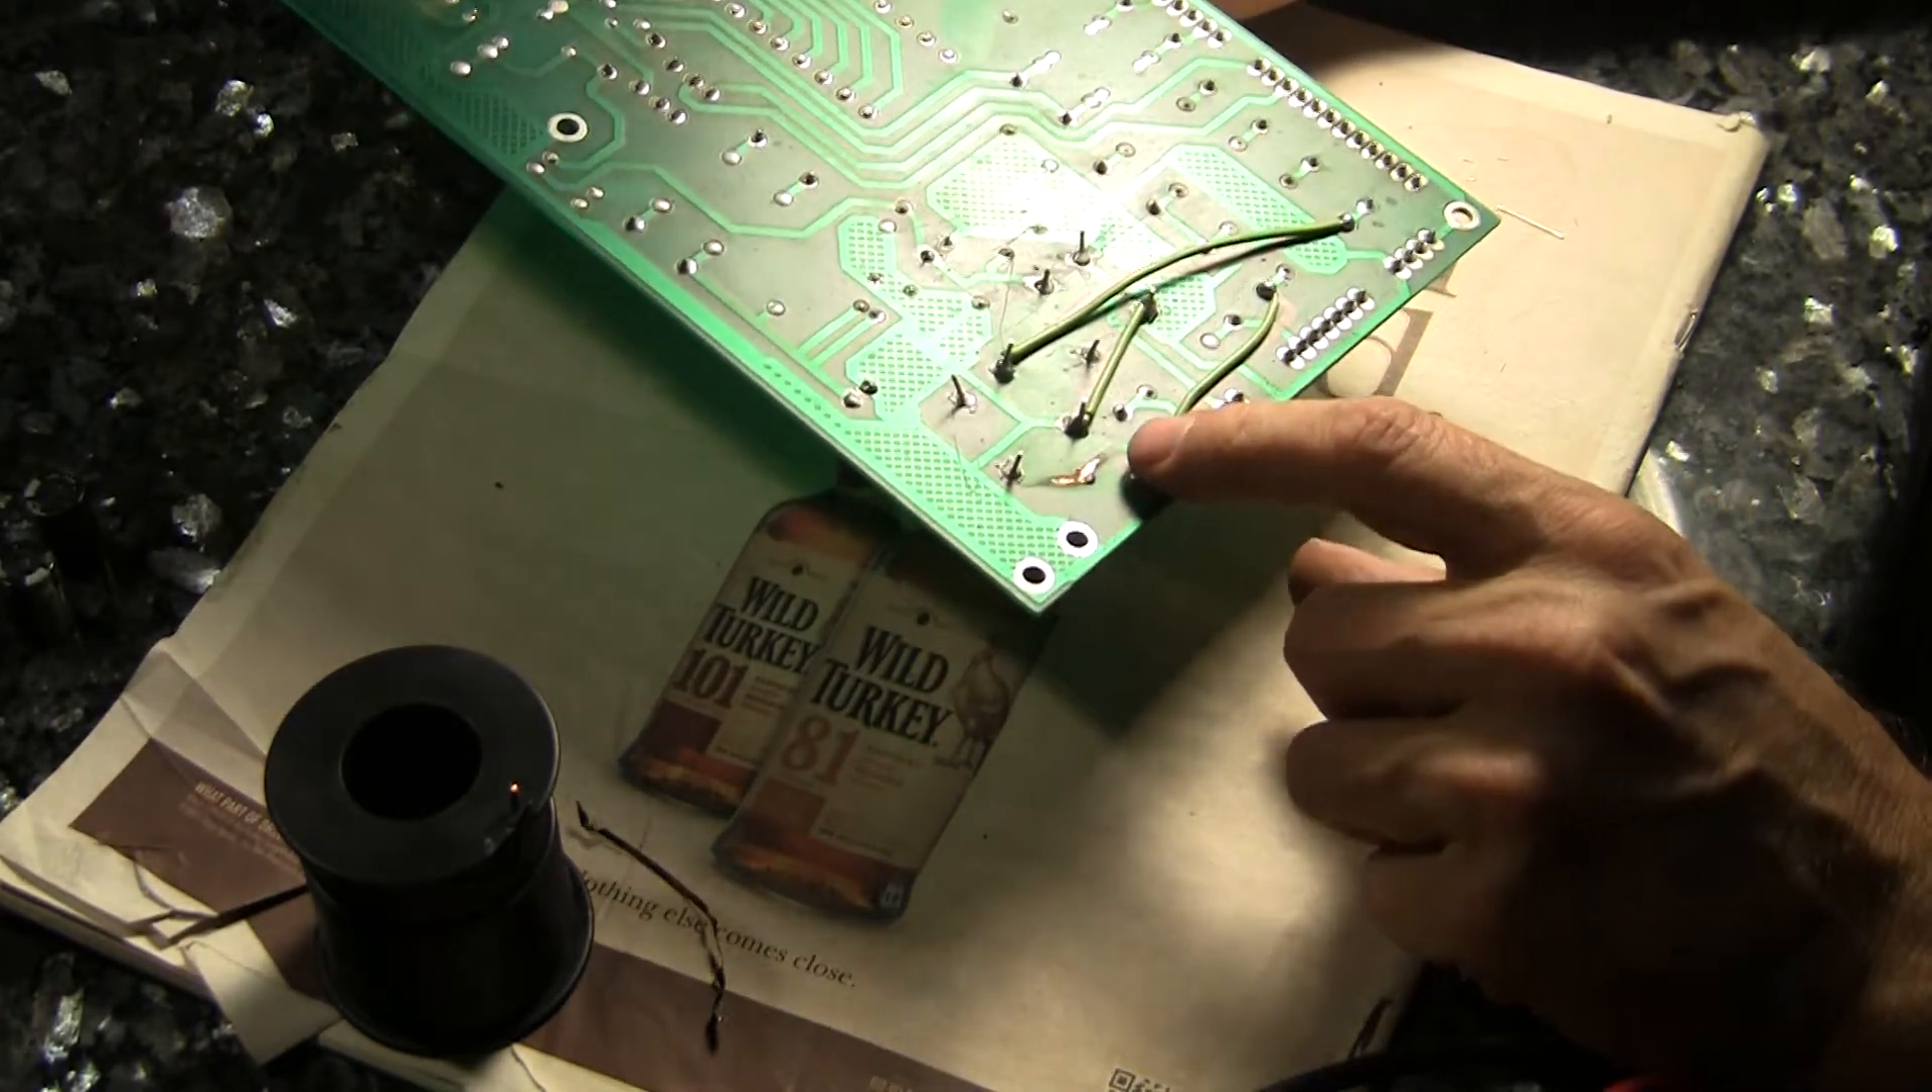So there we have the new jumpers in place.